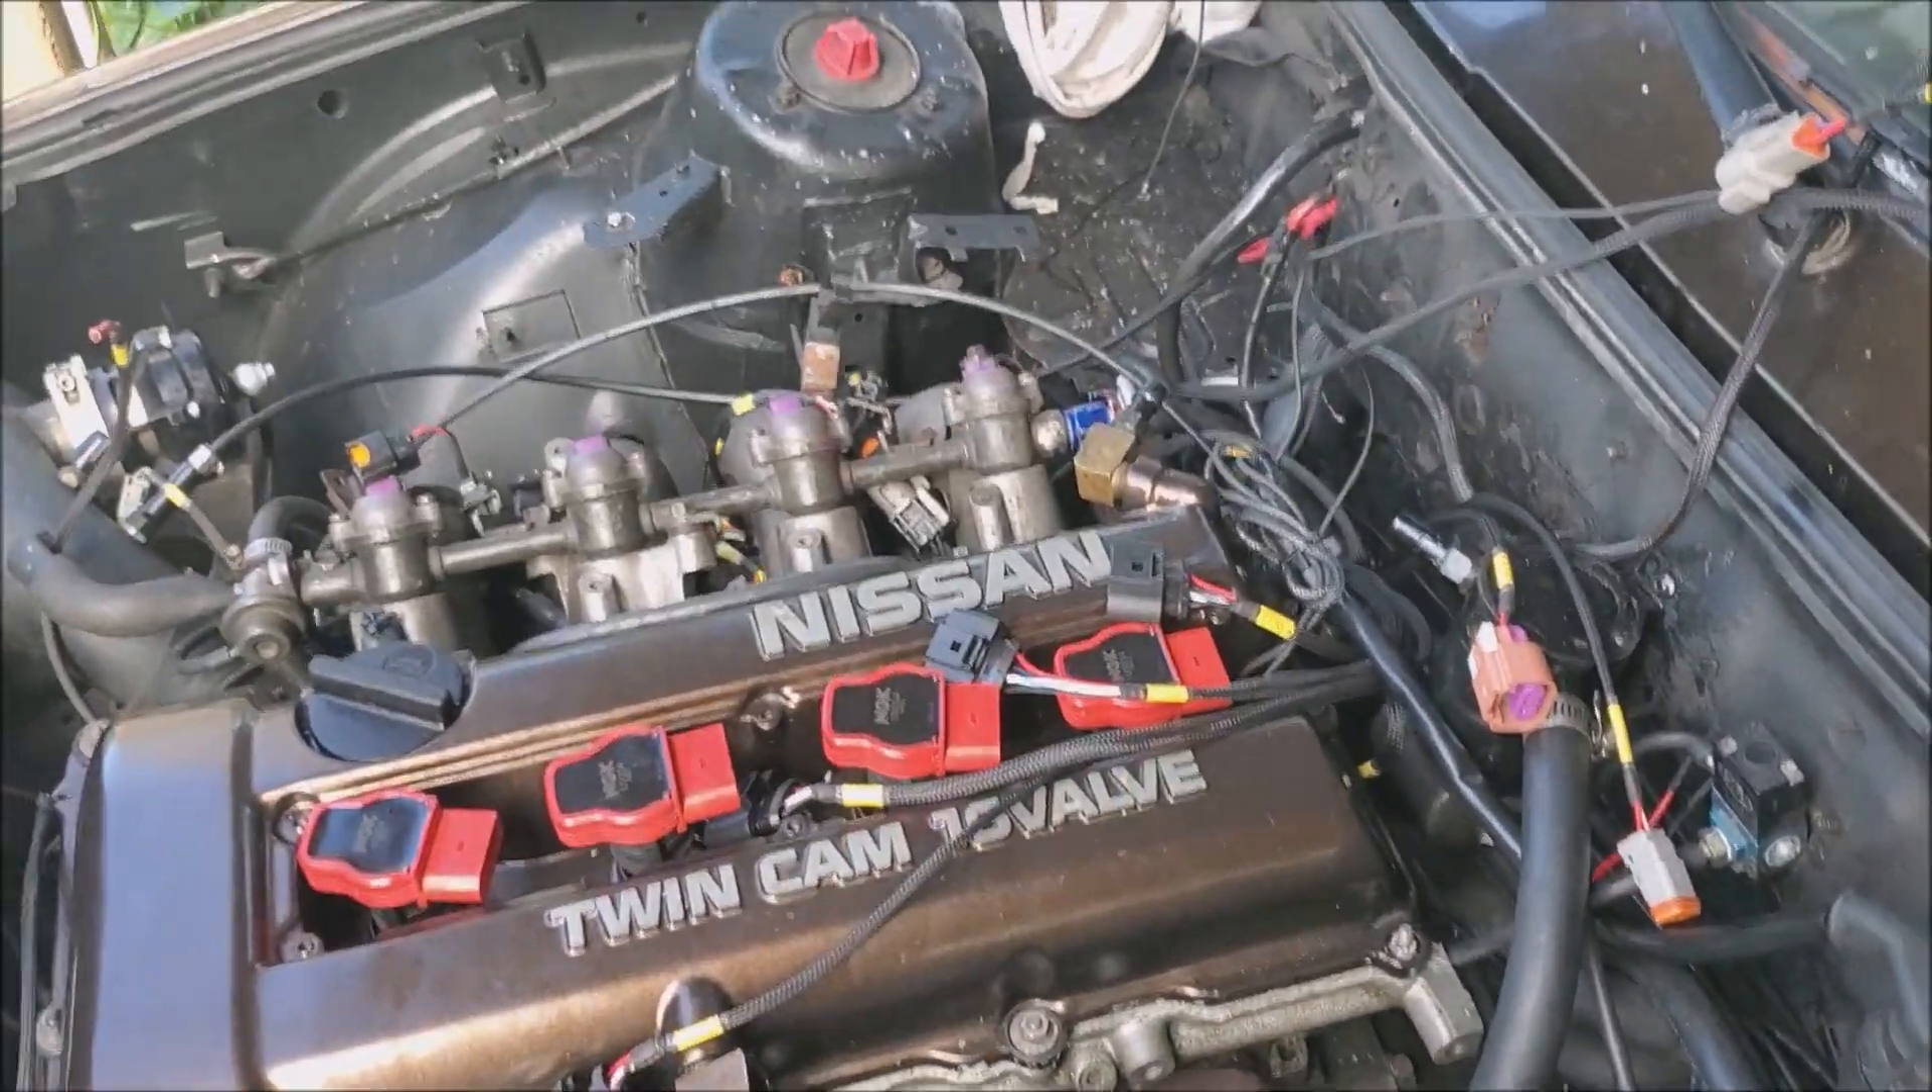So i have the harness pretty much installed i have everything disconnected there and laying around.